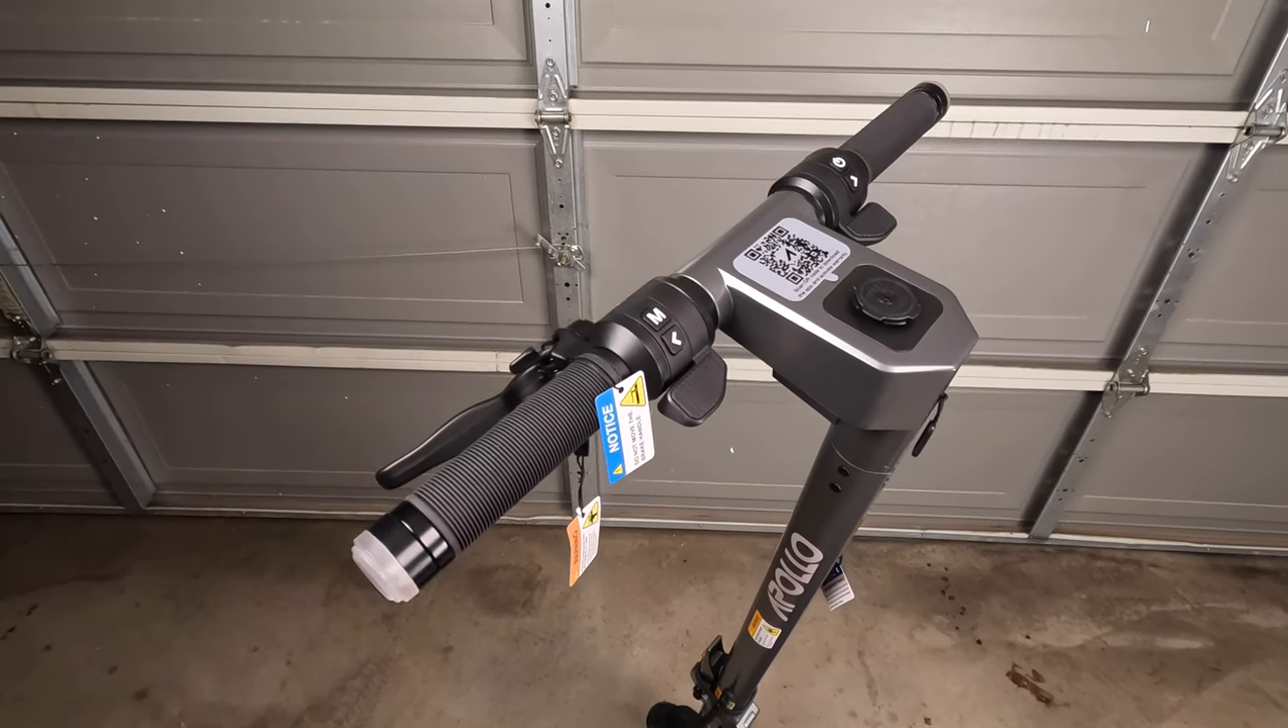We've got the head unit handlebars attached, the stem extended, locked into place.